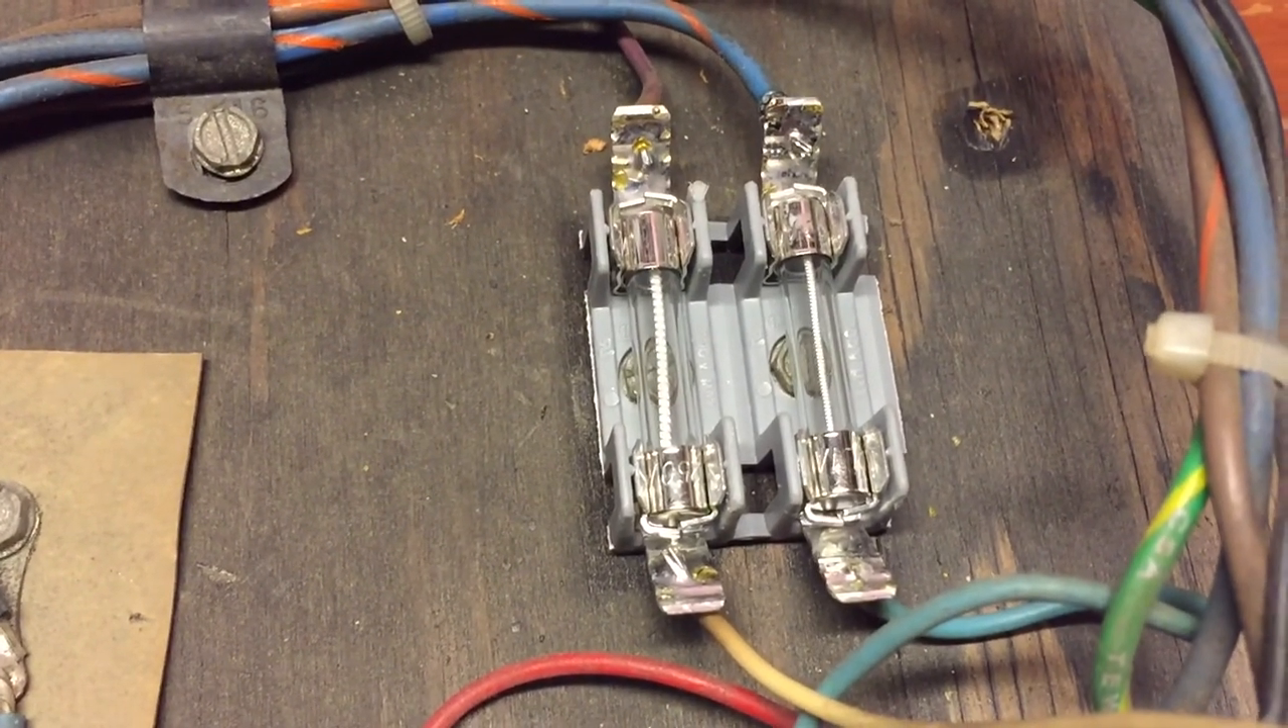We got our brand new fuse holders in there with the proper one amp and two amp slow blow fuse.